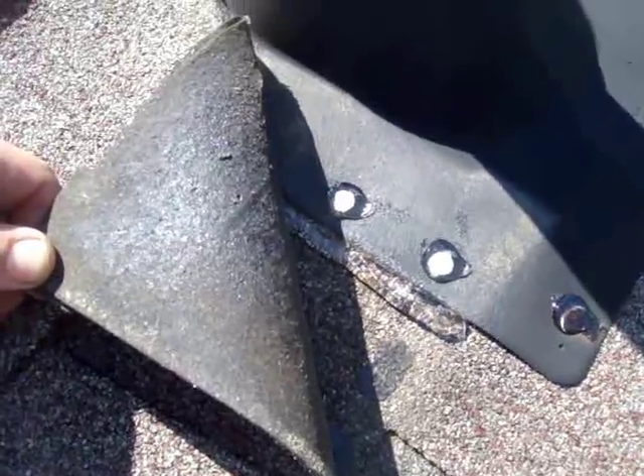Okay, as promised, we've put geocell tripolymer sealant under the pipe collar, nailed it down, and then sealed the top of the nails with the geocell.